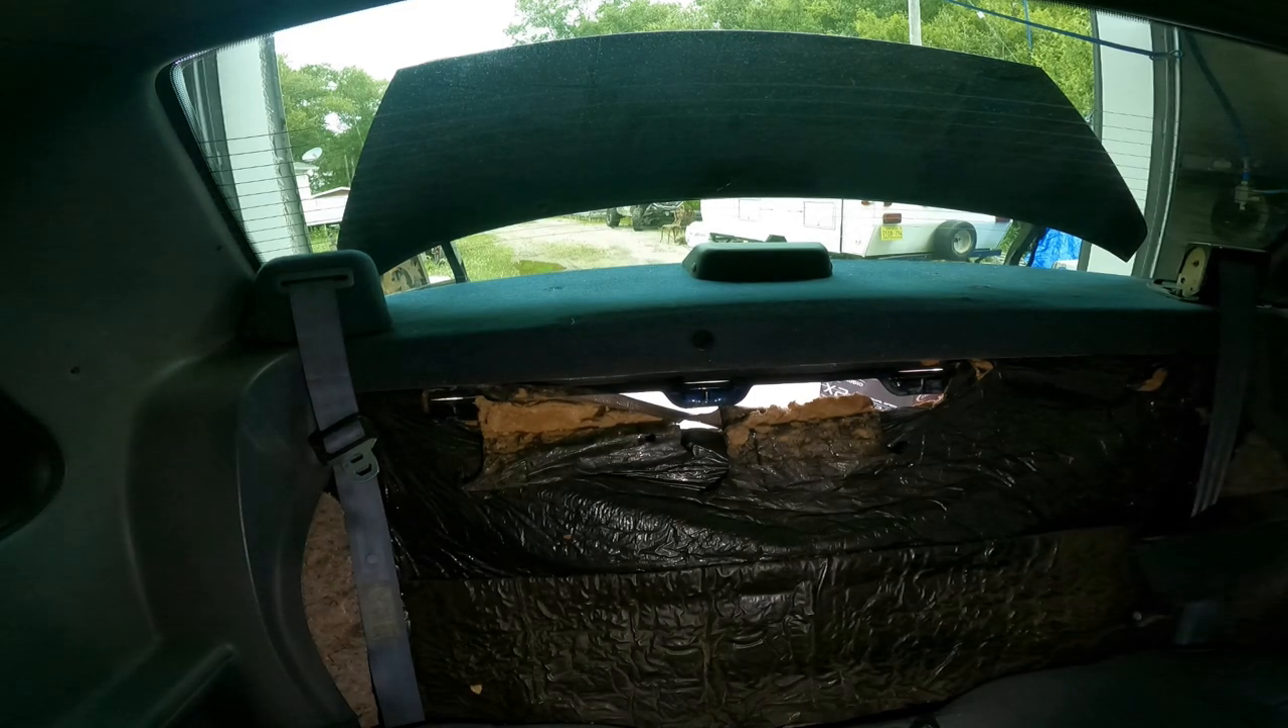We're in the back of the car i've got the back seat taken off or taken out.